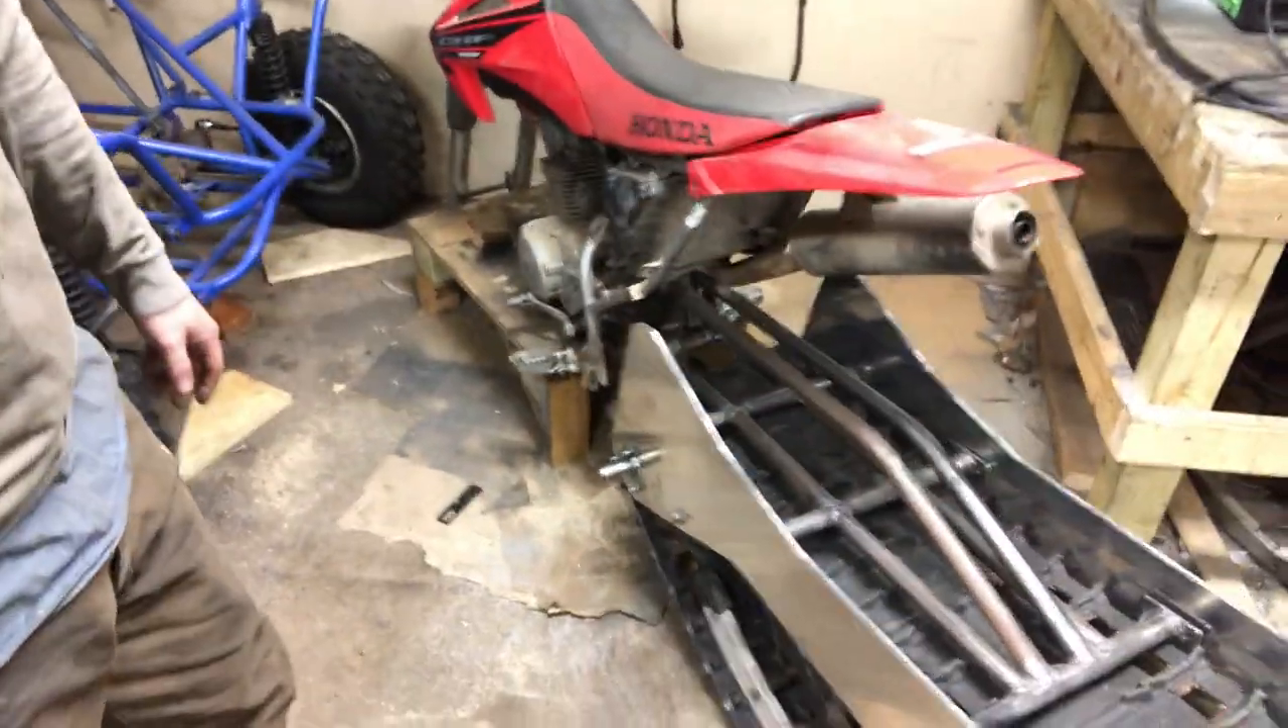We got the sides cut up and kind of mocked in place.